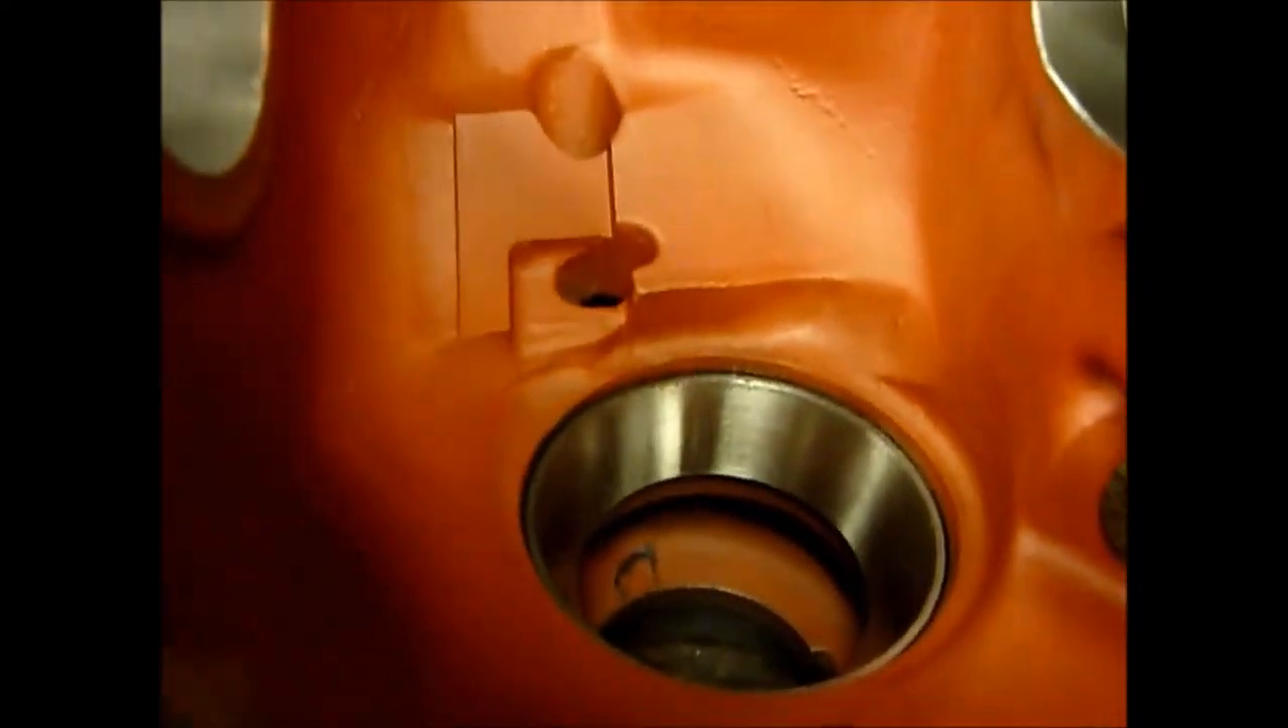No hammers involved, and there's a nice, new, shiny, expensive head bearing.